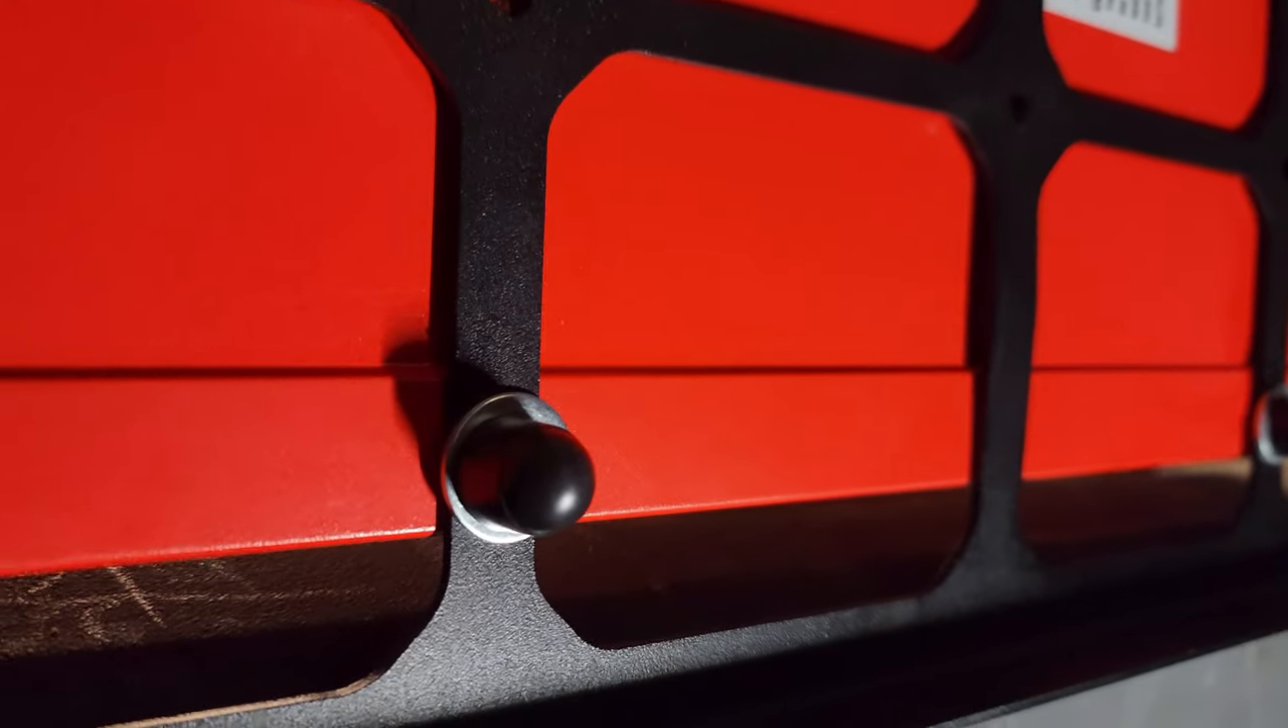I've managed to find these little black caps that fit really nicely over the back of the bolts.